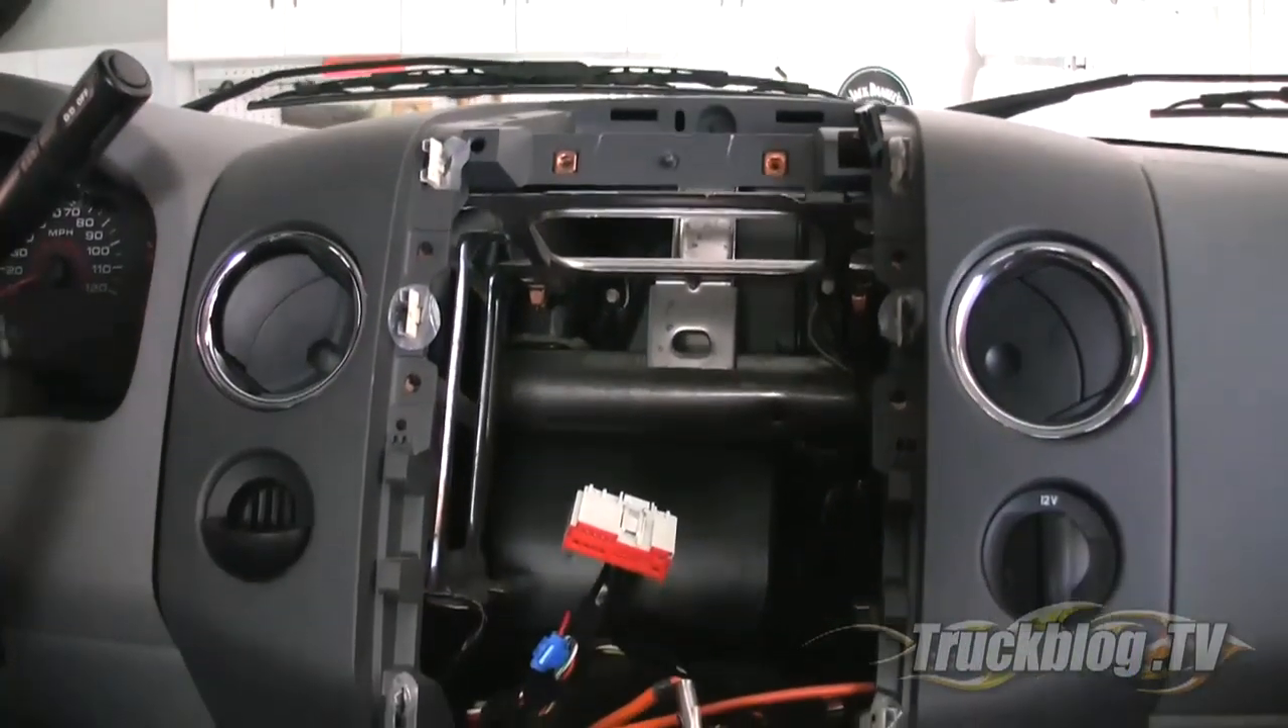After a couple of minutes and a few screws your dash is completely open for a new head unit.